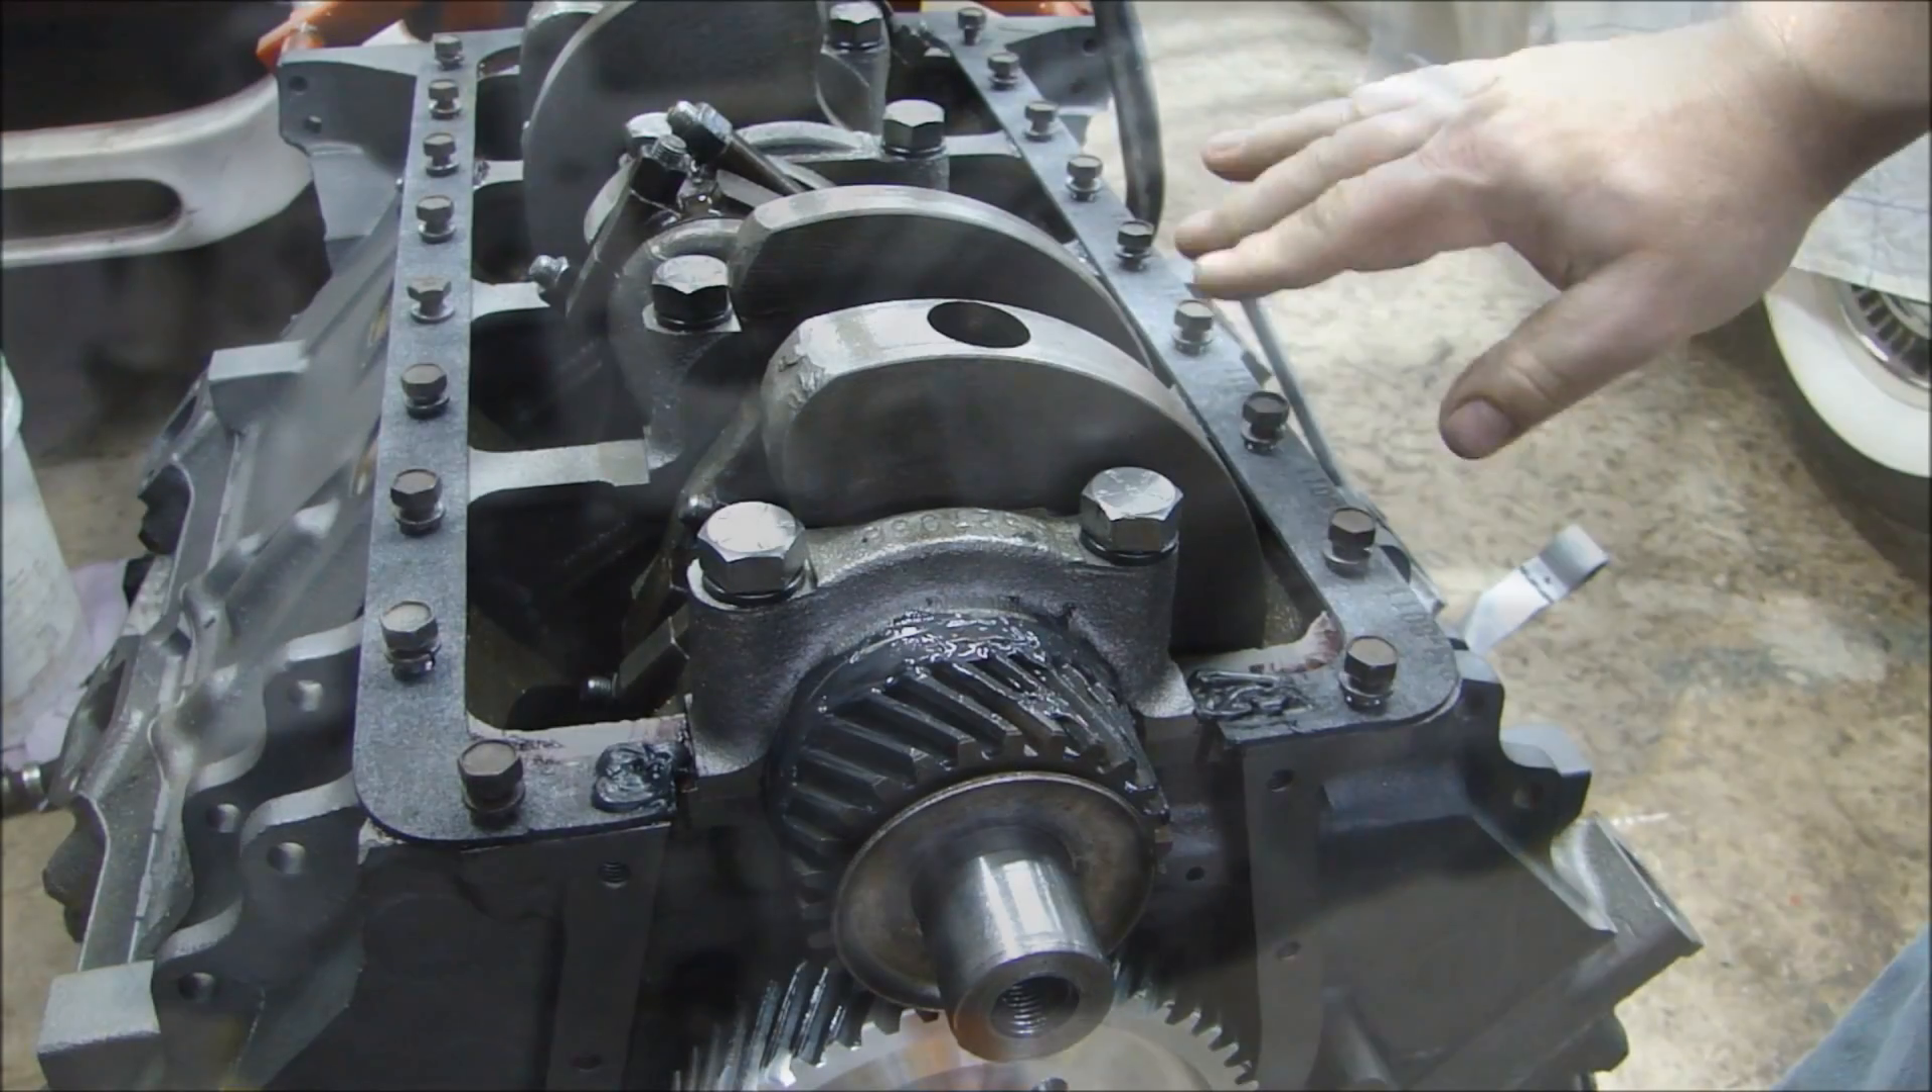Now I have my gasket on.